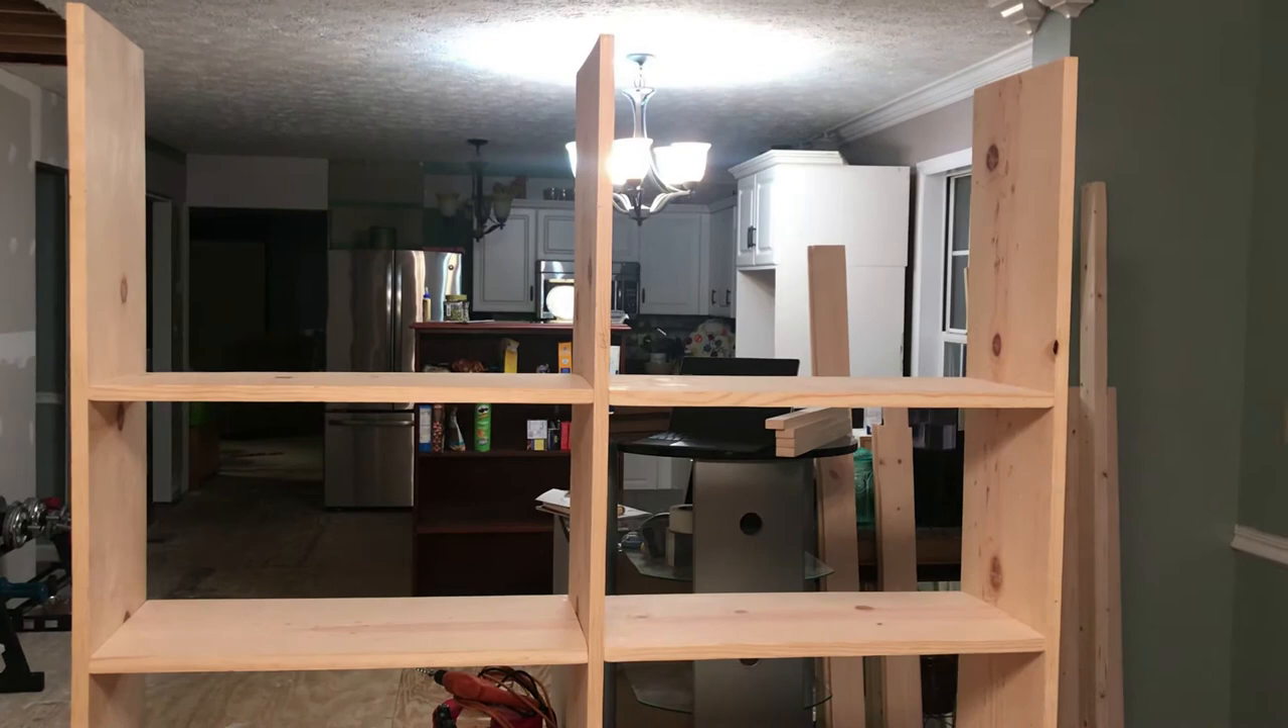Okay, so we've got the shelves all put together.